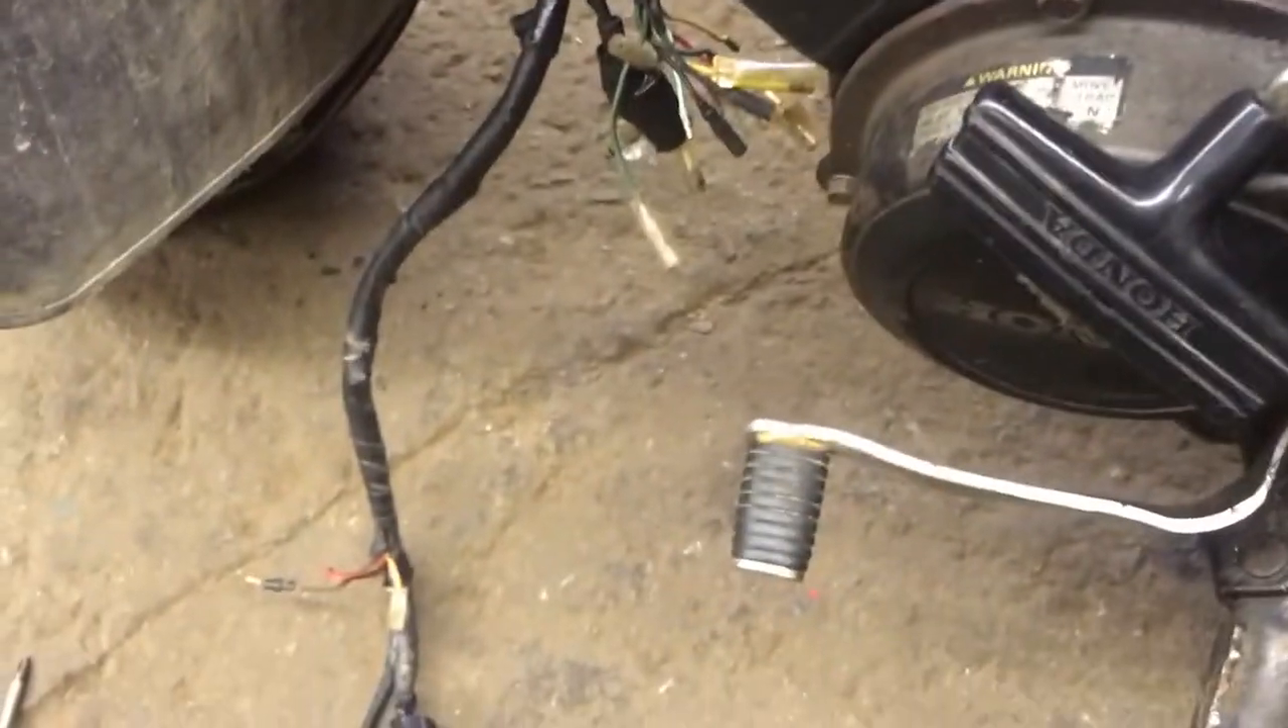Okay guys, we're over here at the bike, you can see, uh, the harness is still hanging off, just where I left it to.